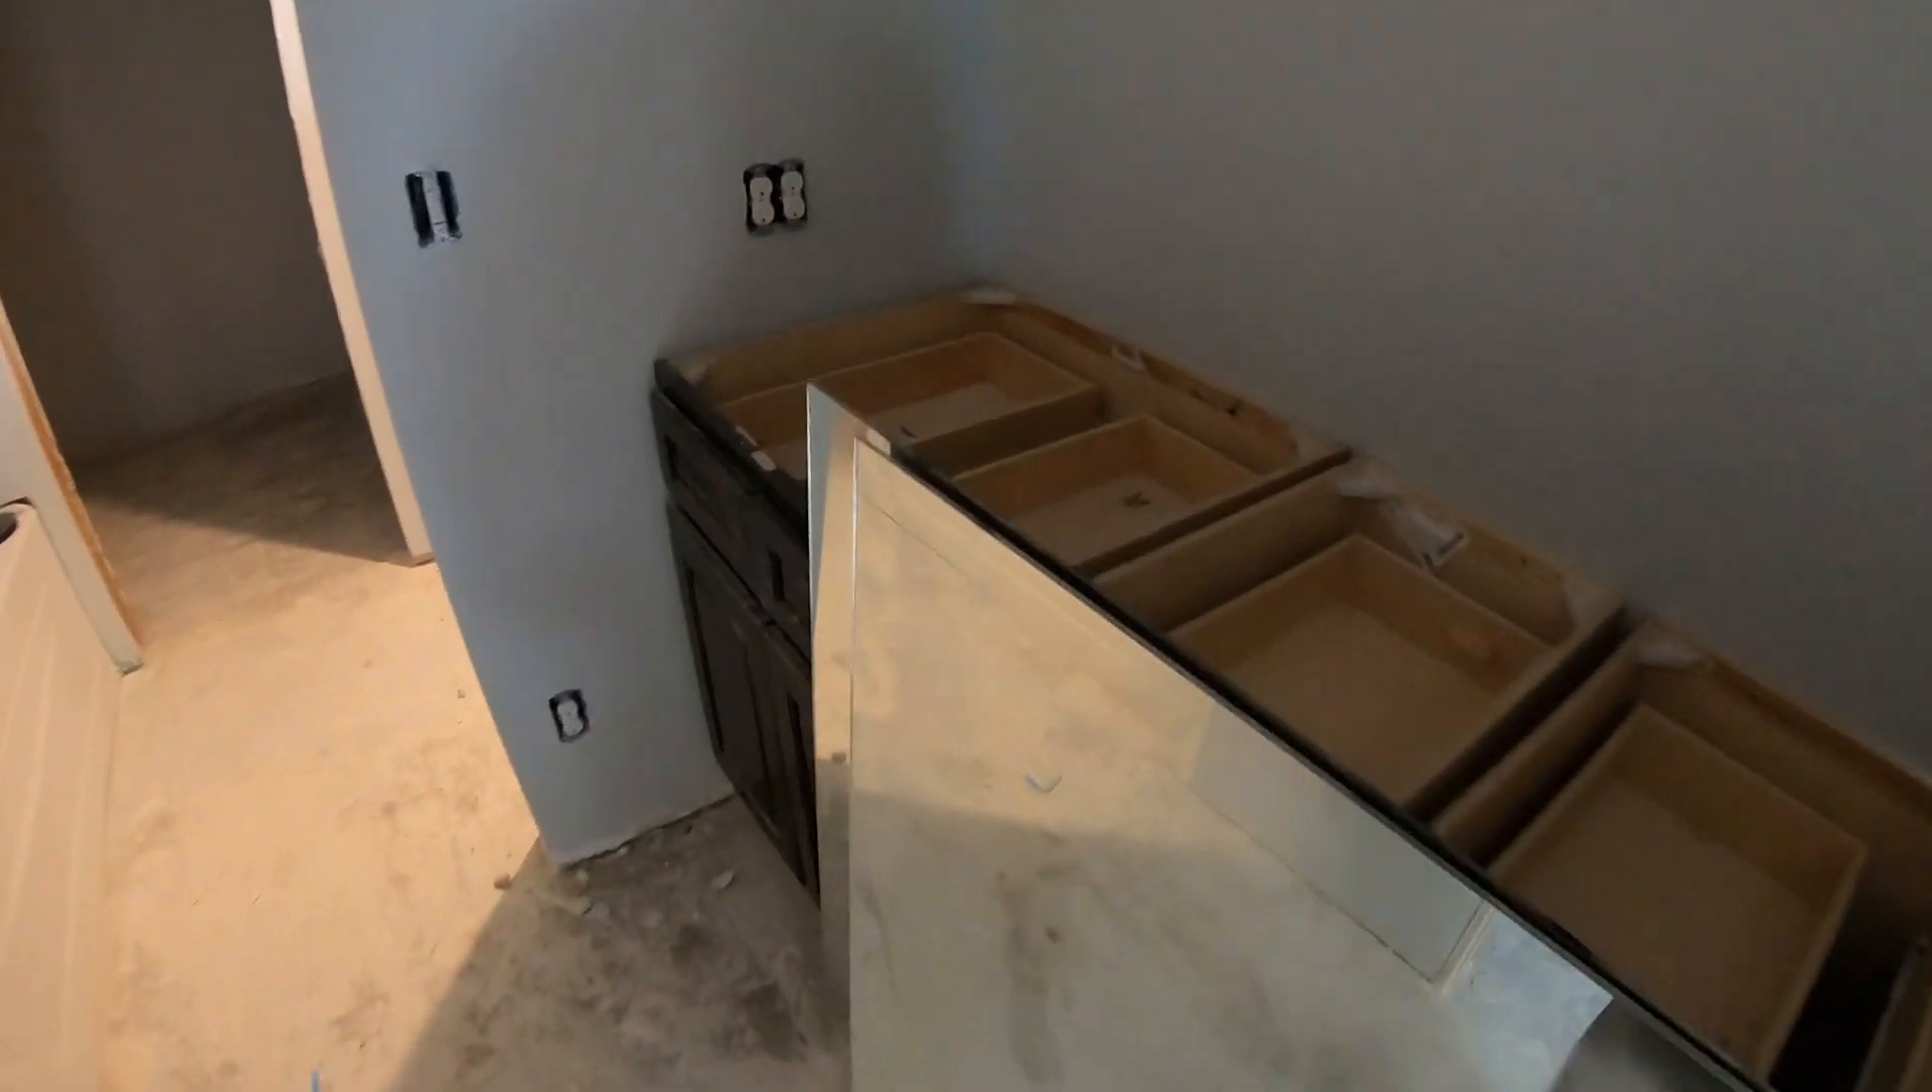Oh we got these cabinets put in in the master.